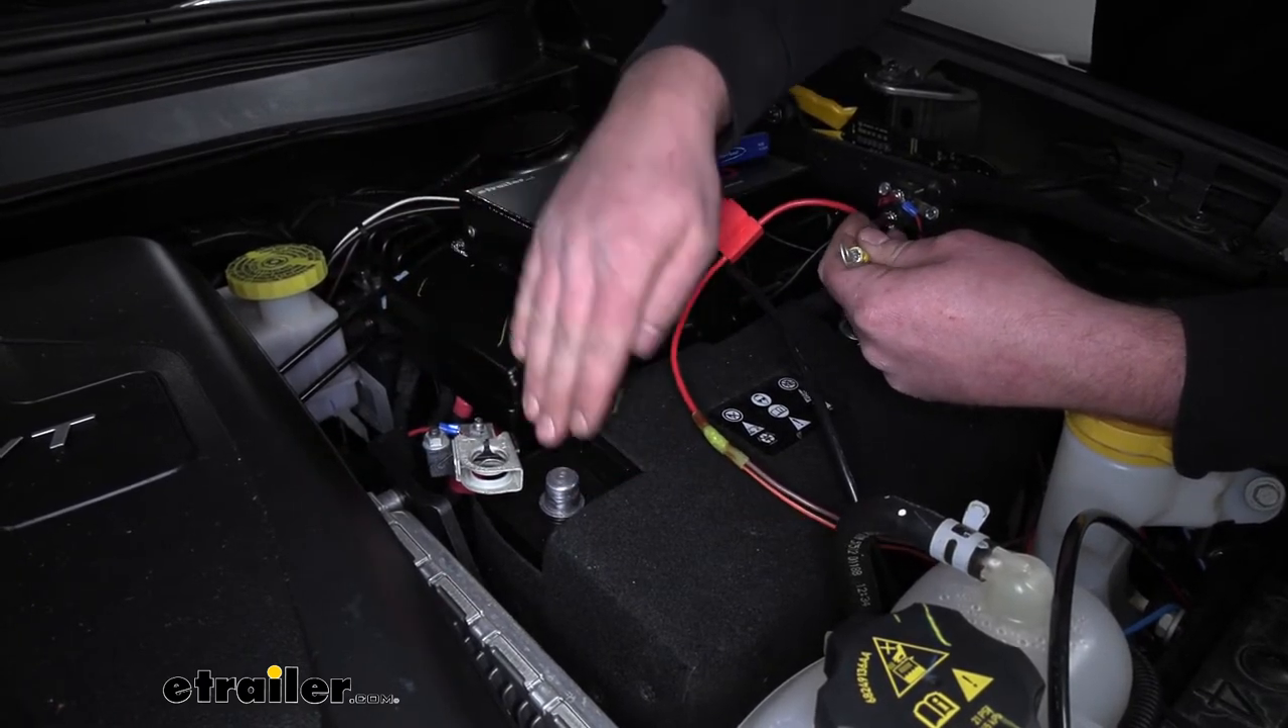Now I just took our terminal off the battery completely.